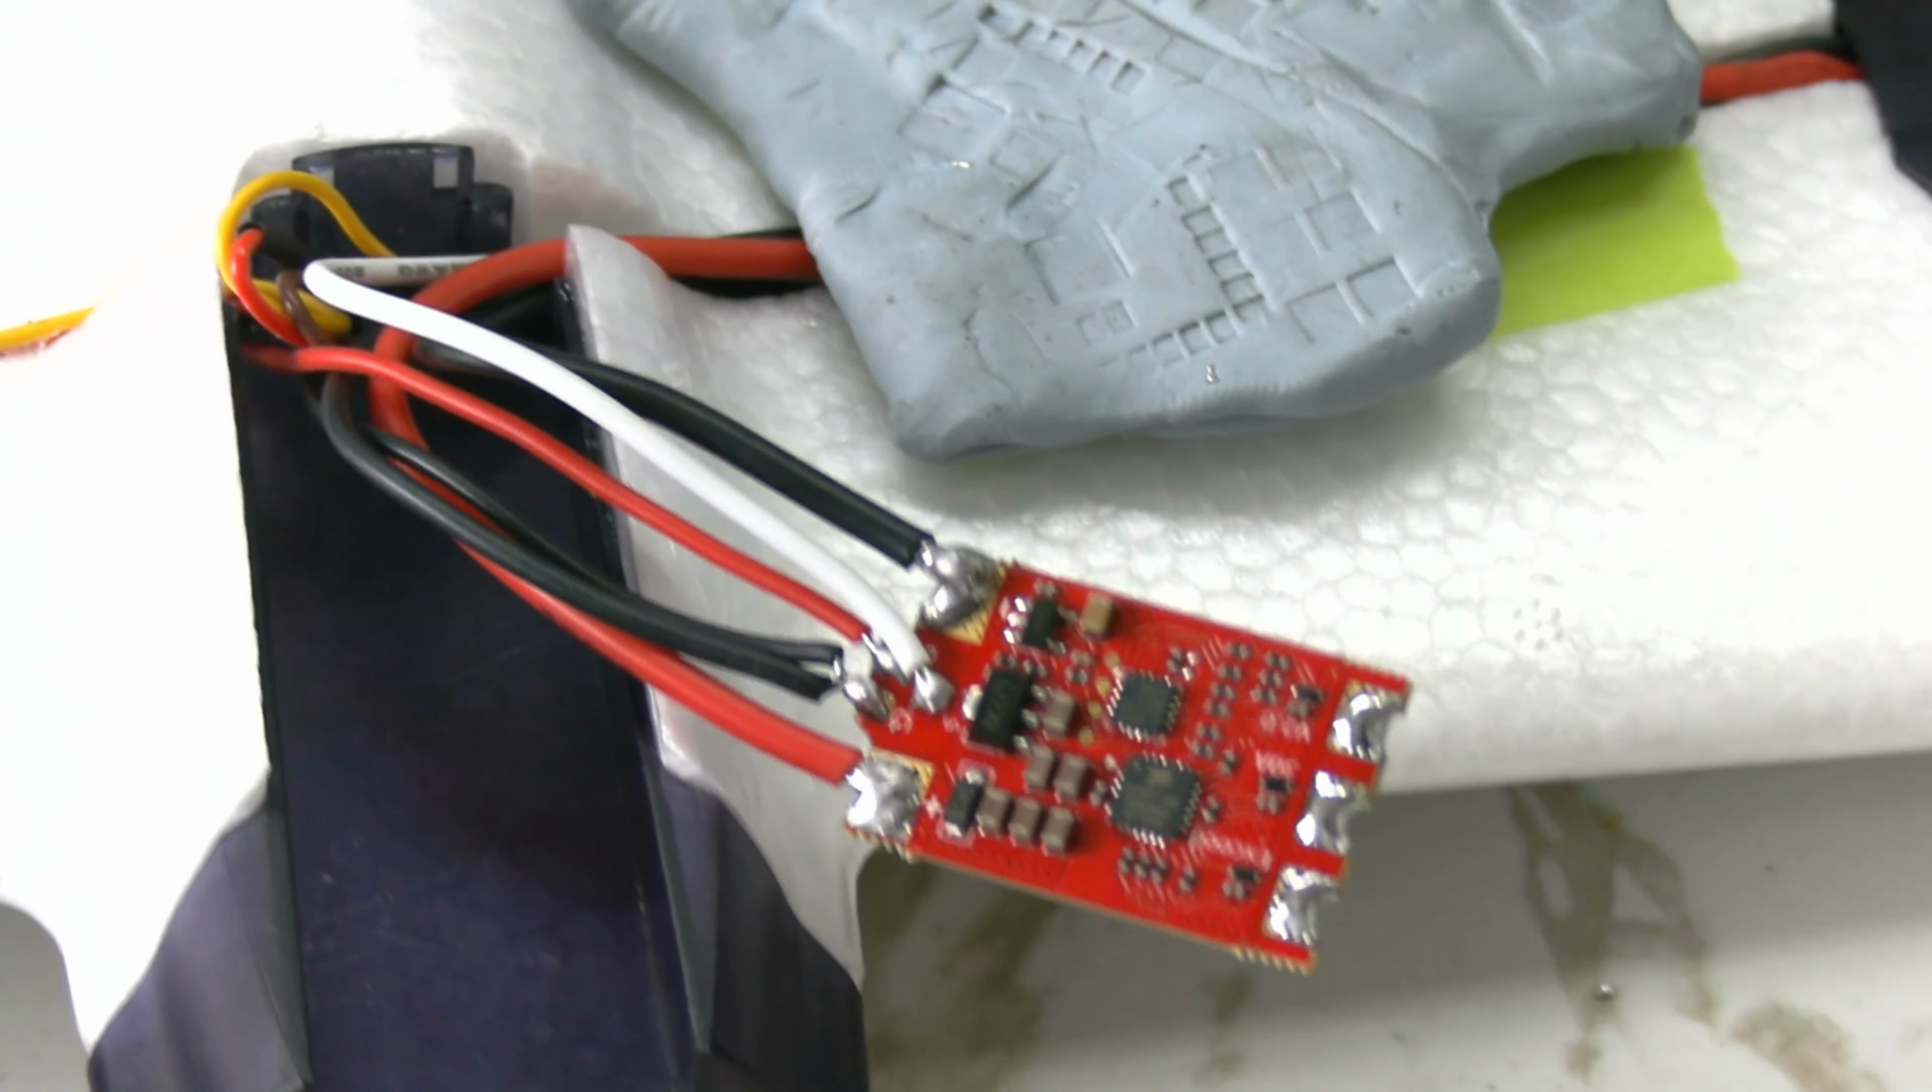So the uh speed controller is soldered that's everything going into the aircraft is soldered.